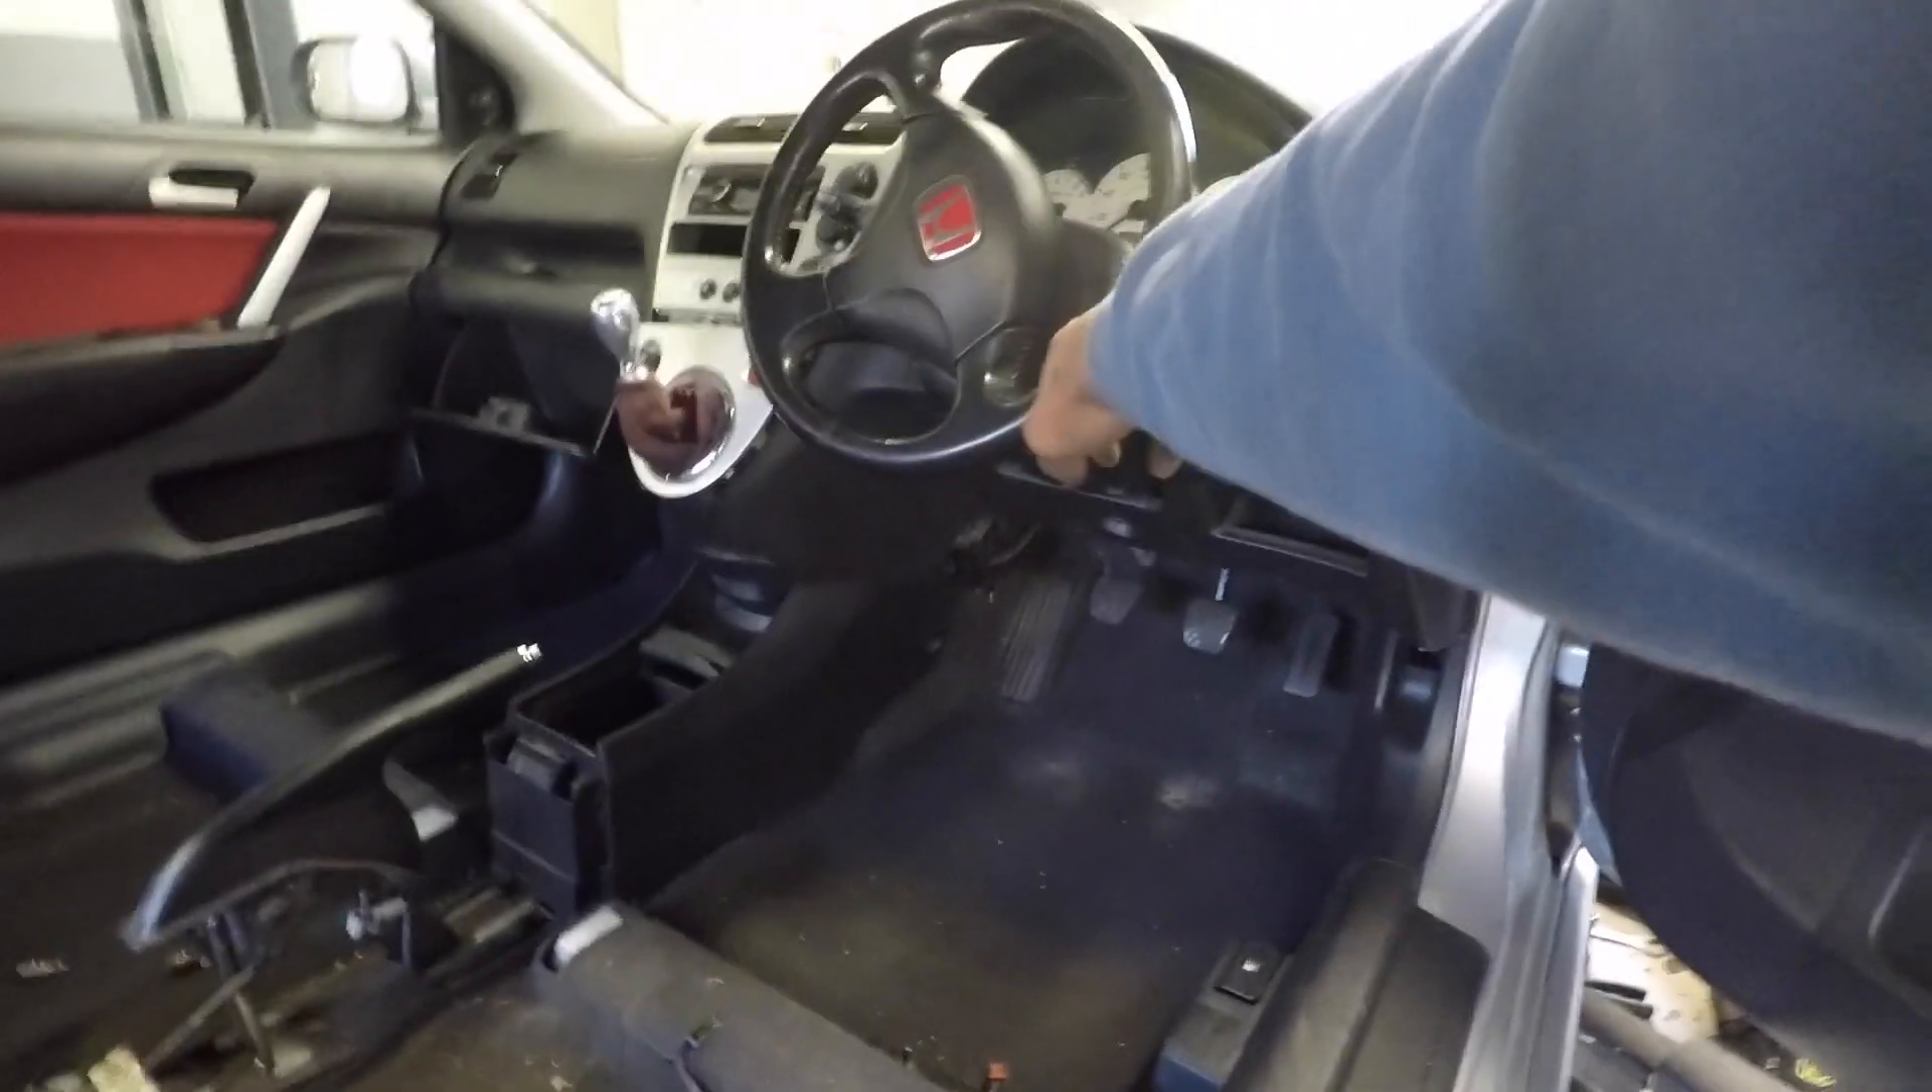Um we still got to take the doors off.